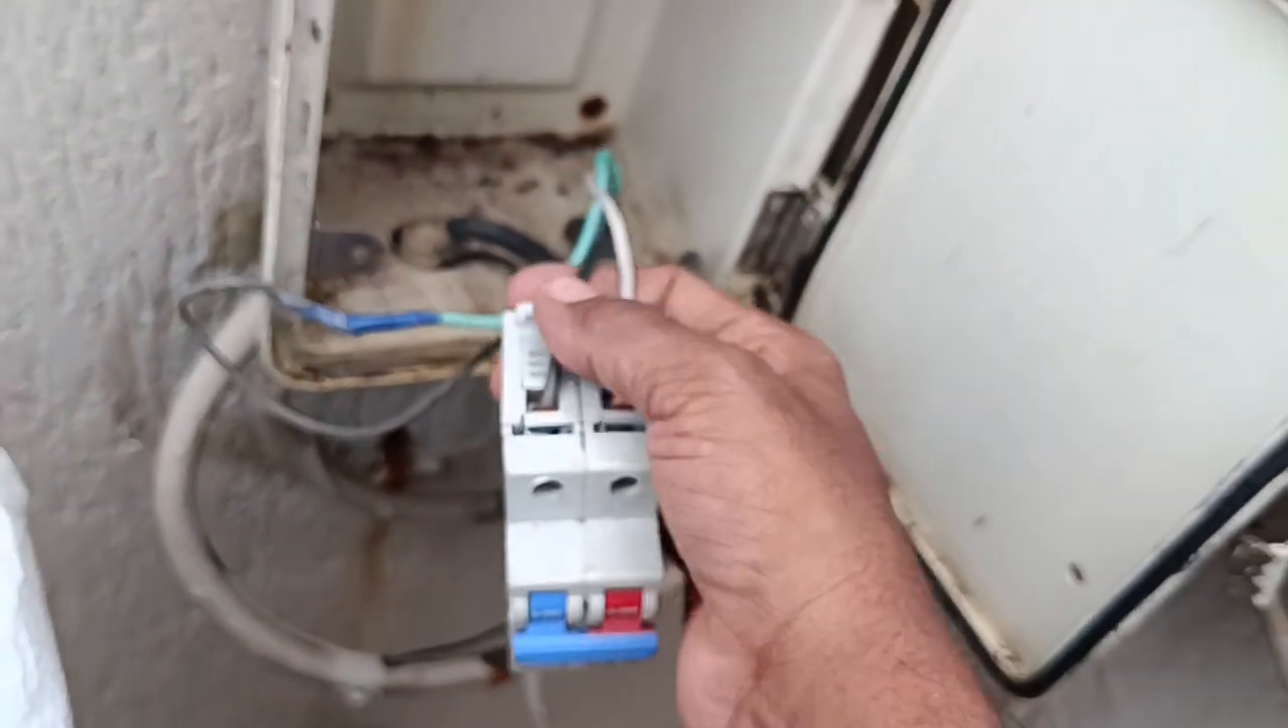मैंने जो MCB का कनेक्शन है वो कर दिया है पर अंदर अभी मैंने फिट नहीं किया है।